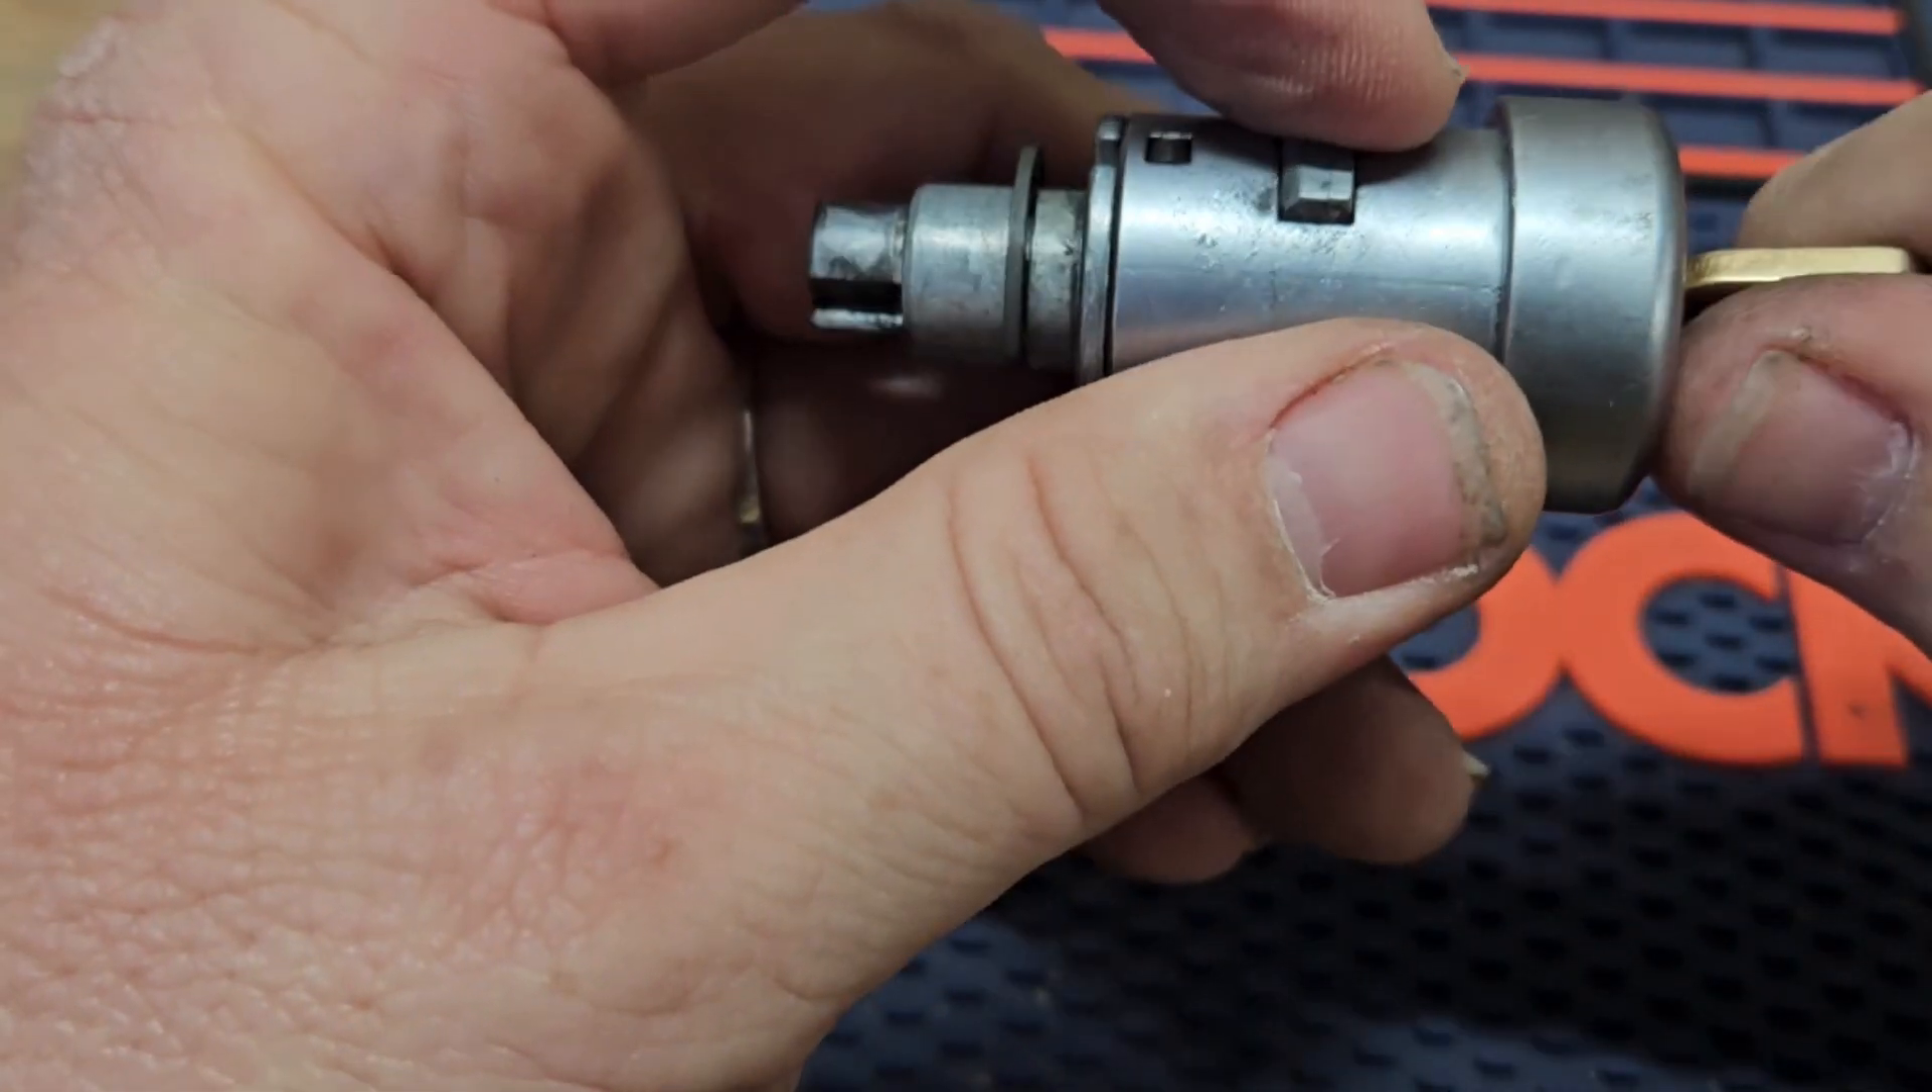Alright, I got the ignition out here.